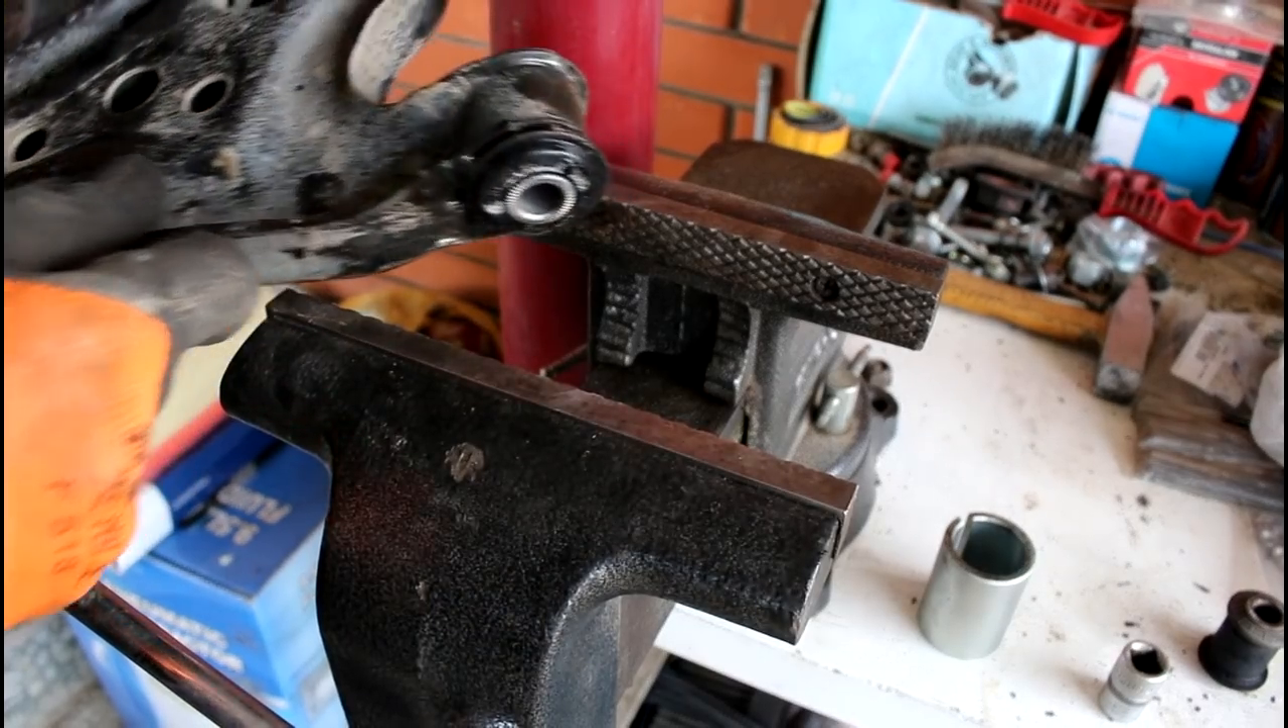Все, сайлентблок у нас сидит на месте.